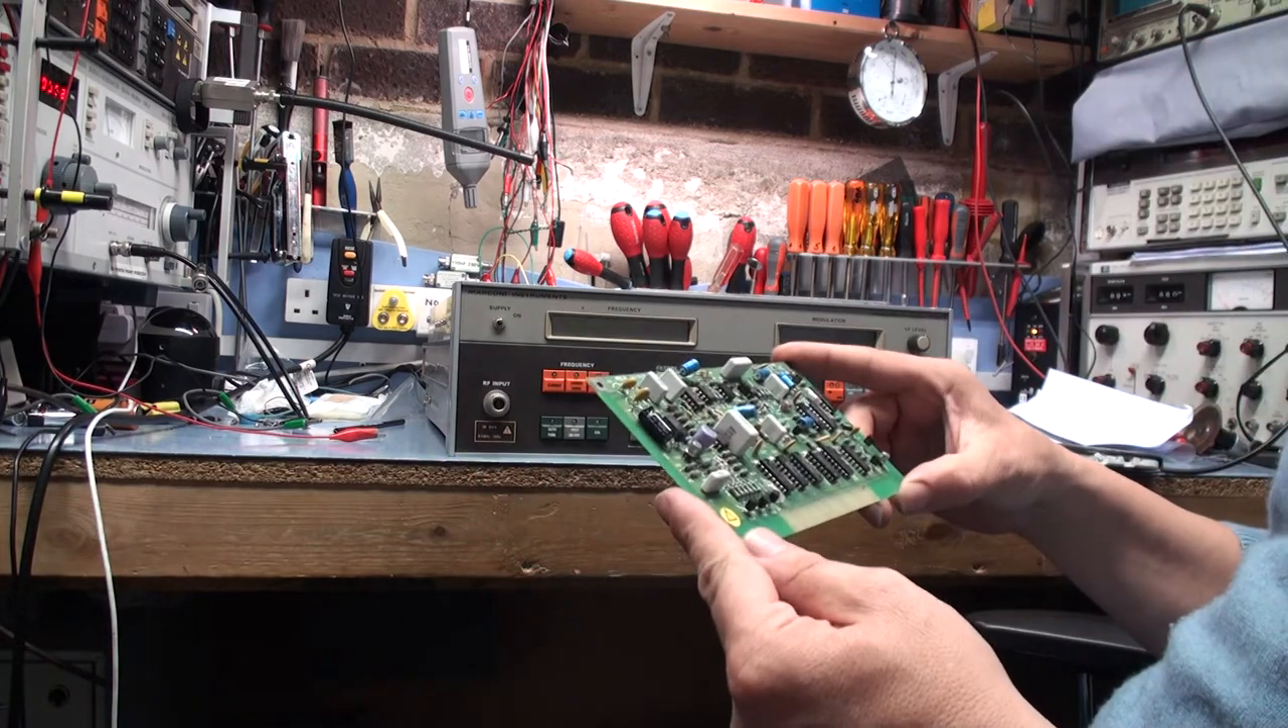That's the voltmeter board so i've removed that.